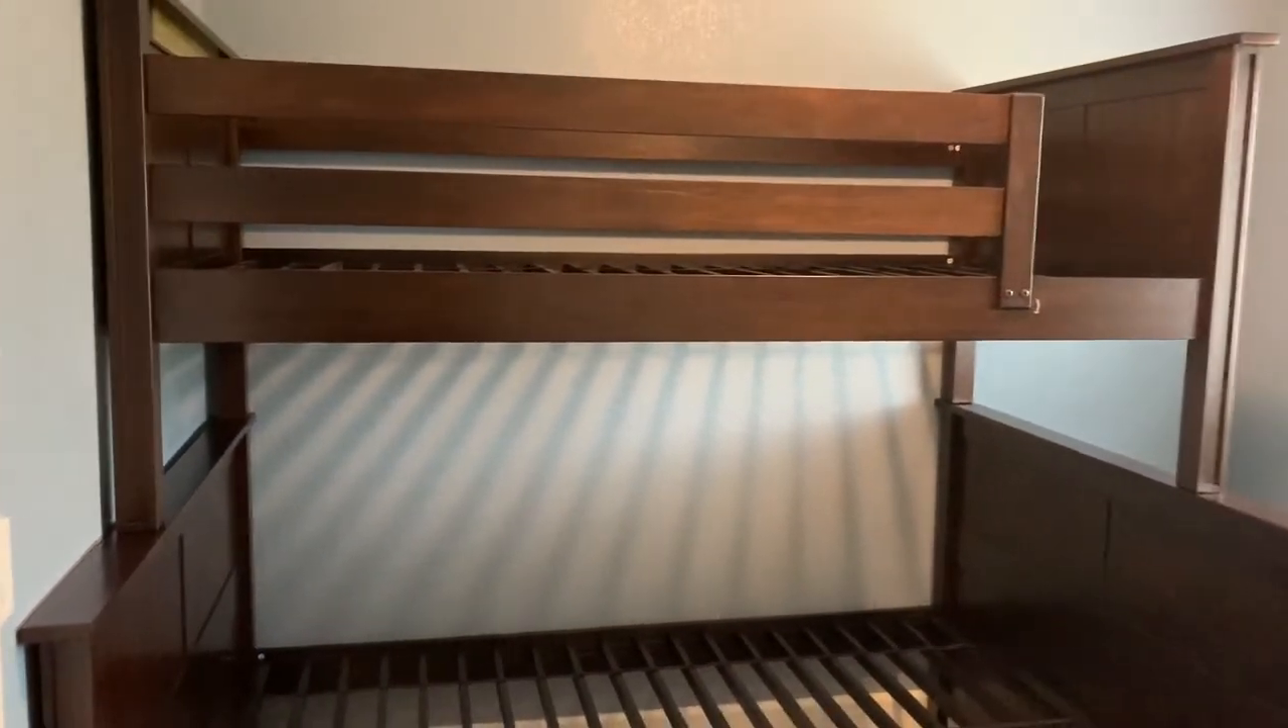Just like that we have our bunk beds stacked.